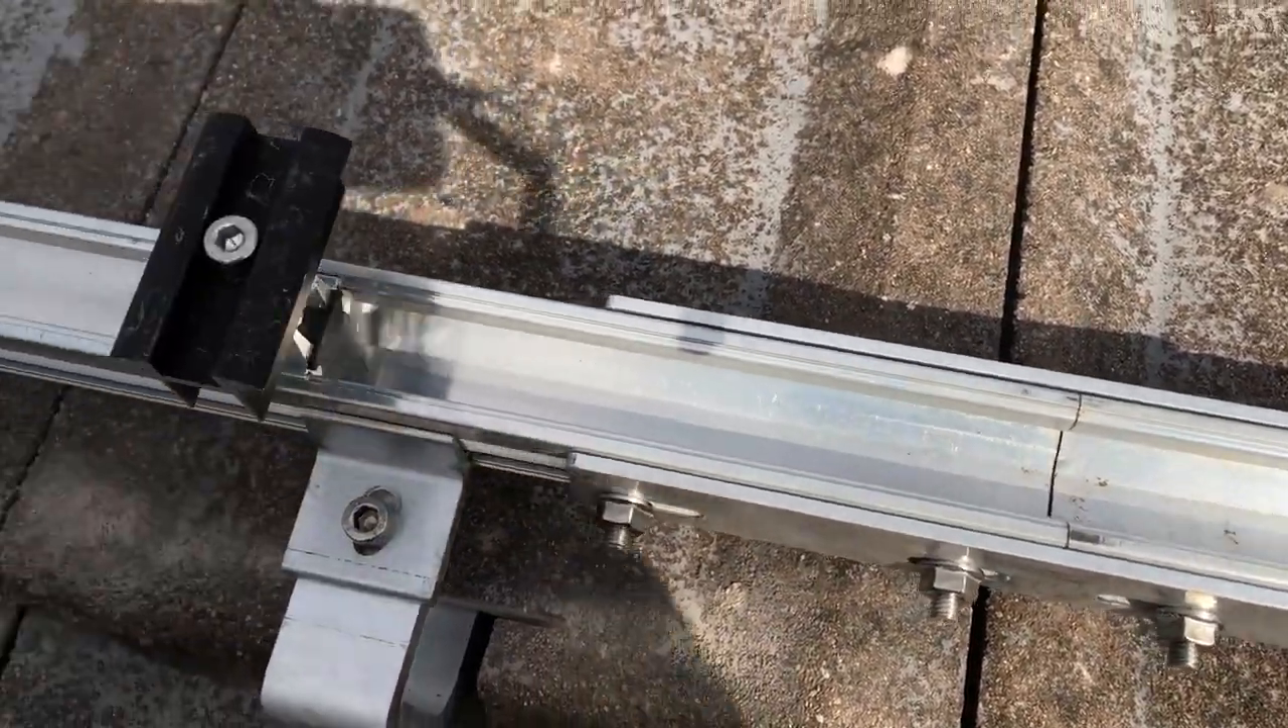J'en ai profité pour fixer les rails aussi avec les rallonges entre chaque rail.